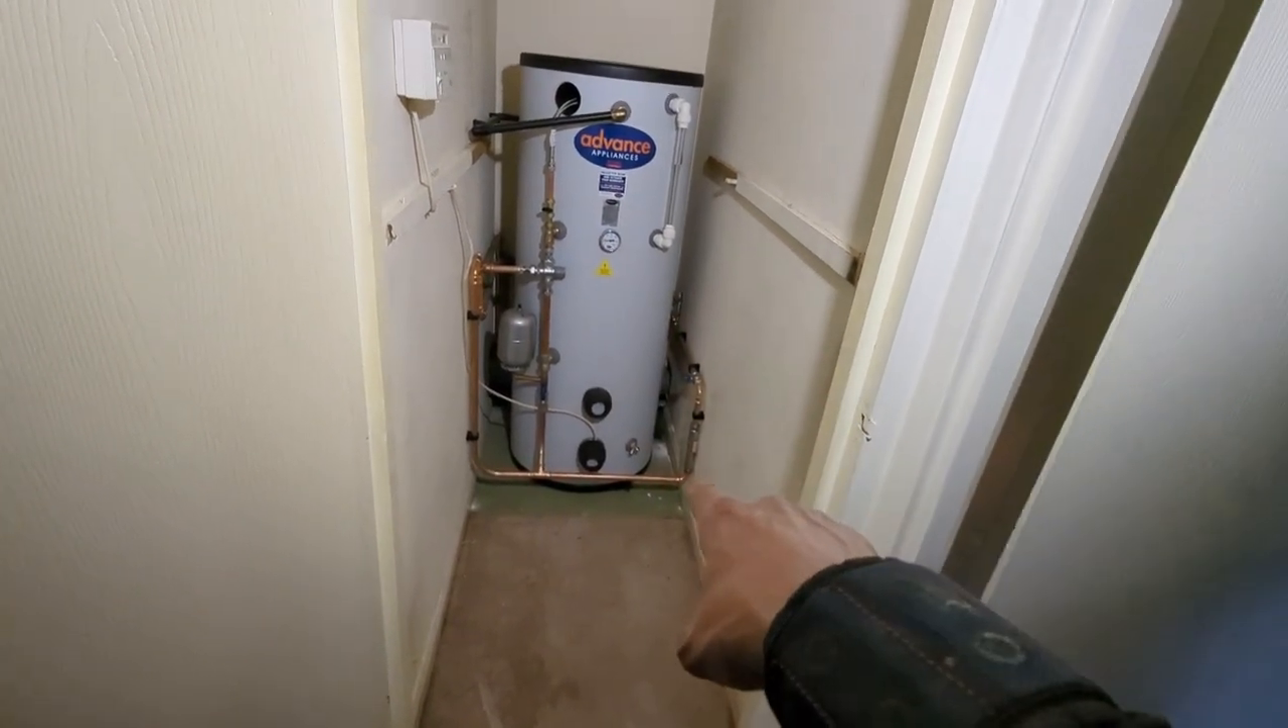All right that's the thermal store all done all piped up.